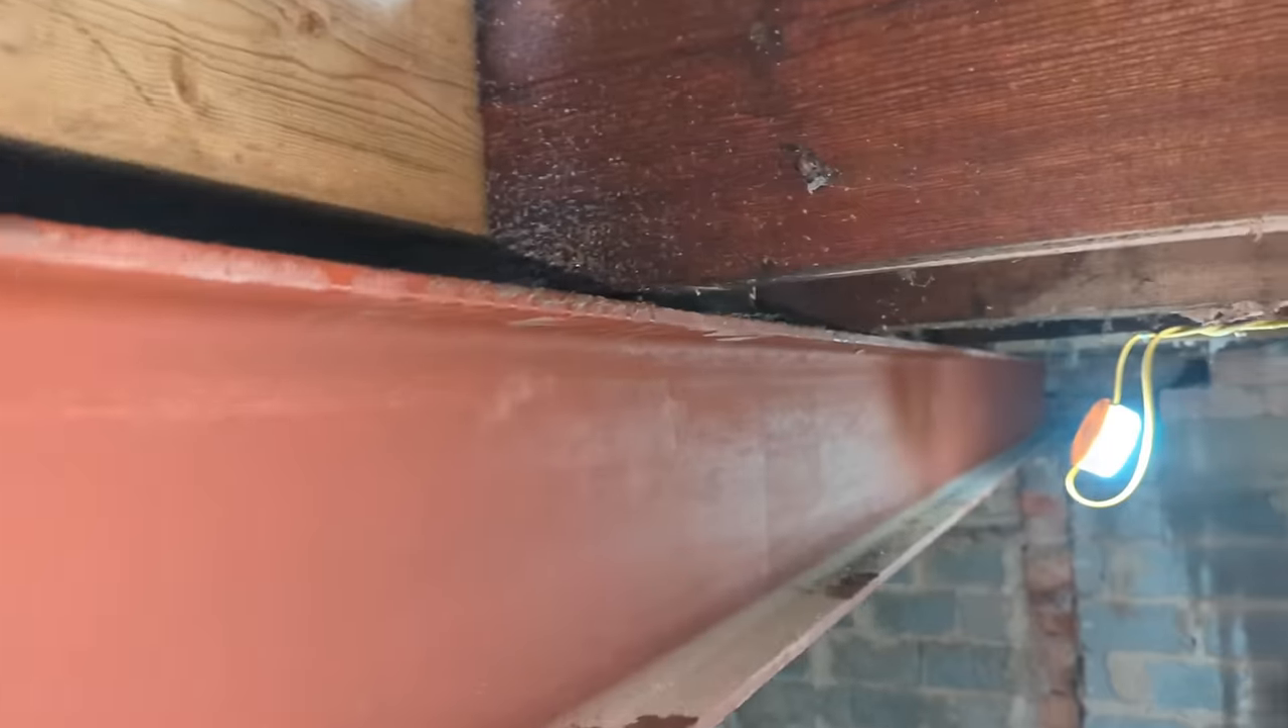Now, there is a small gap between the joist and the top of this steel and that's because the ceiling and the floor joists above us are all over the place.